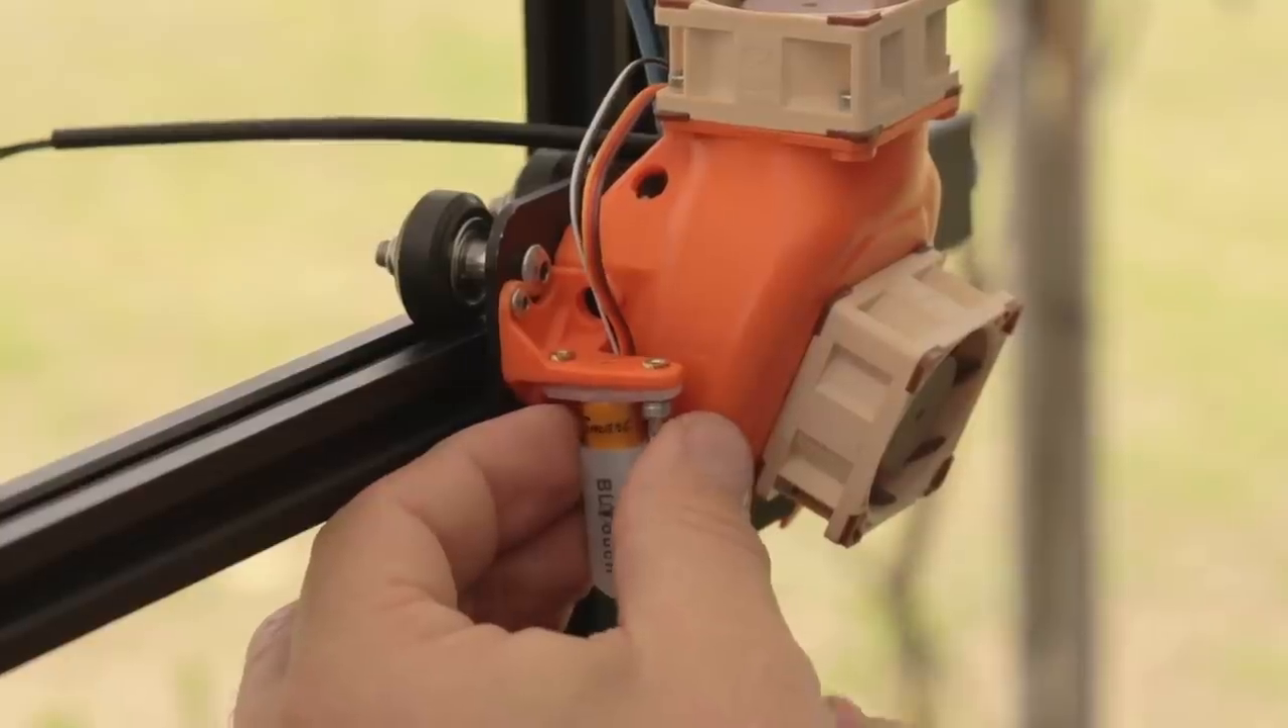I got rid of the loud fans that were there originally and put on these two 40 by 20 millimeter ultra quiet fans.